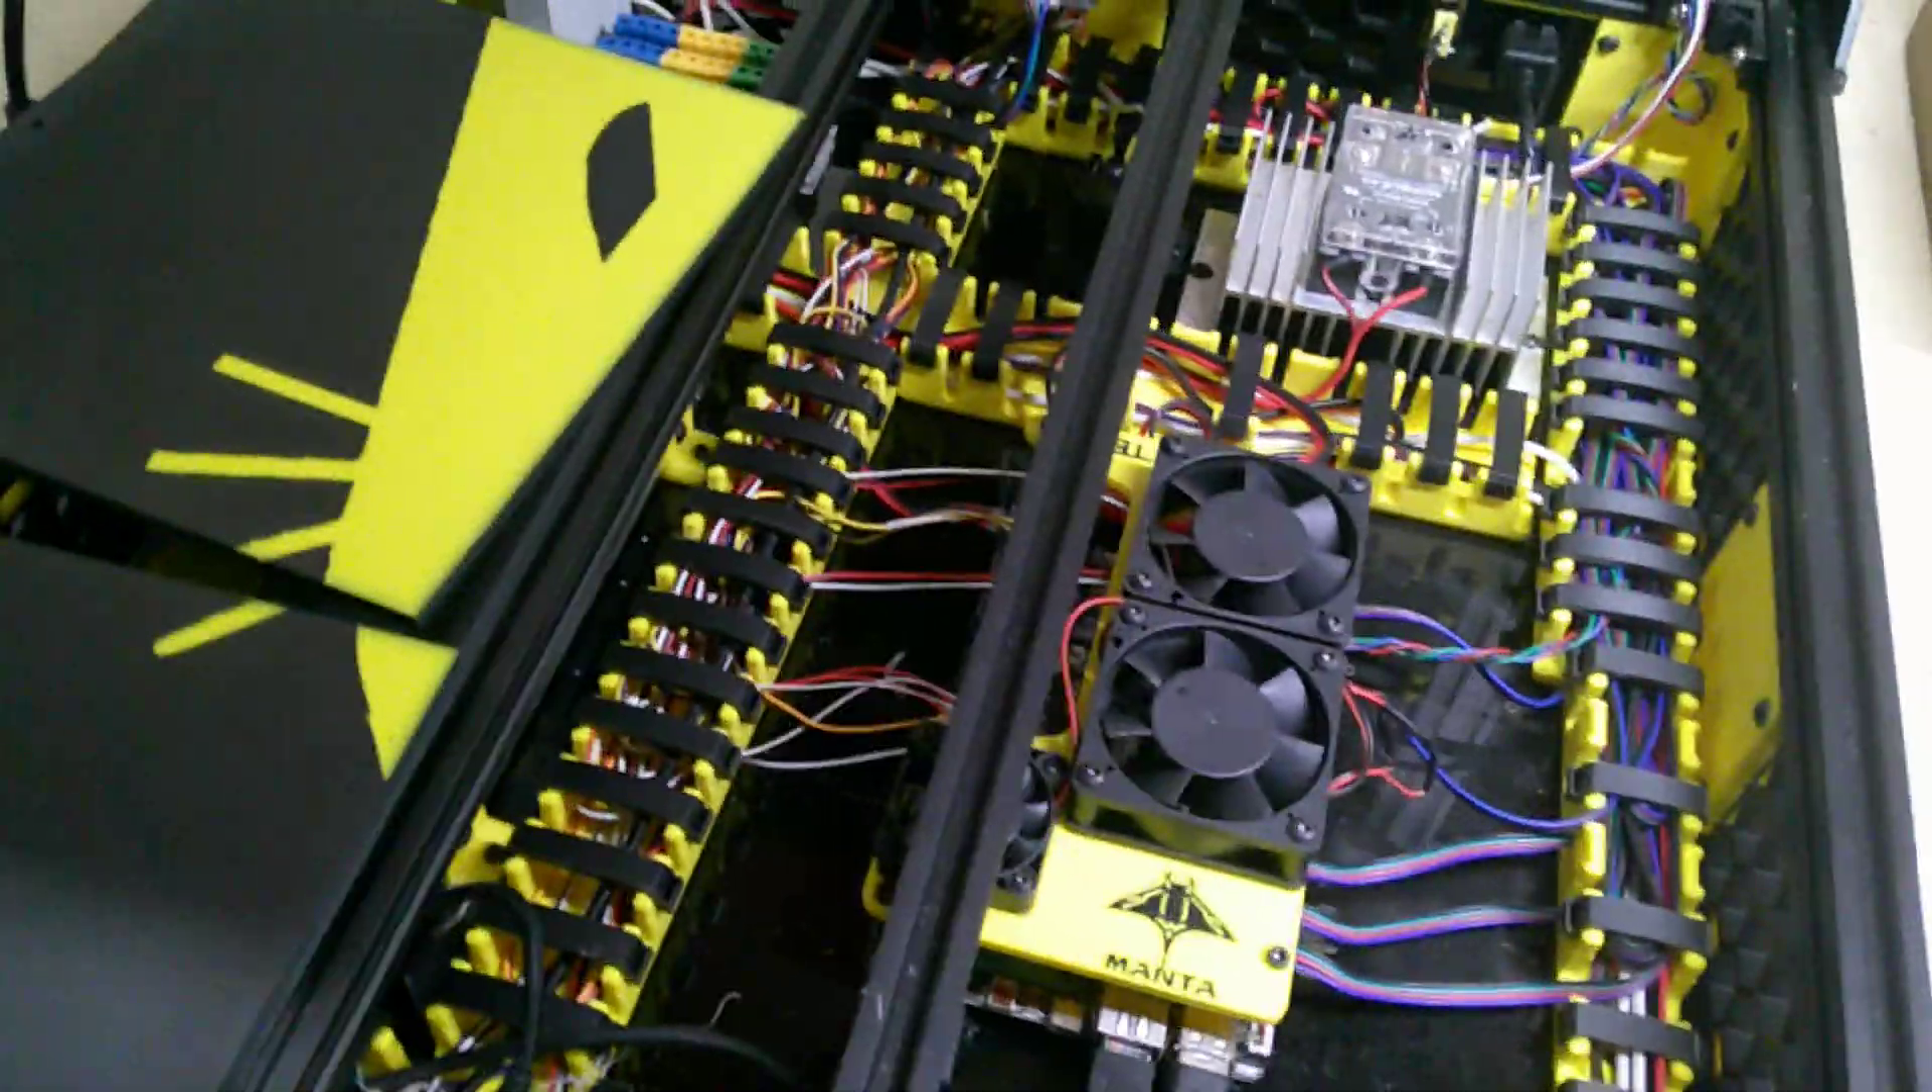We've created this base enclosure all around the bottom to house all the electronics, done all the wiring guides.